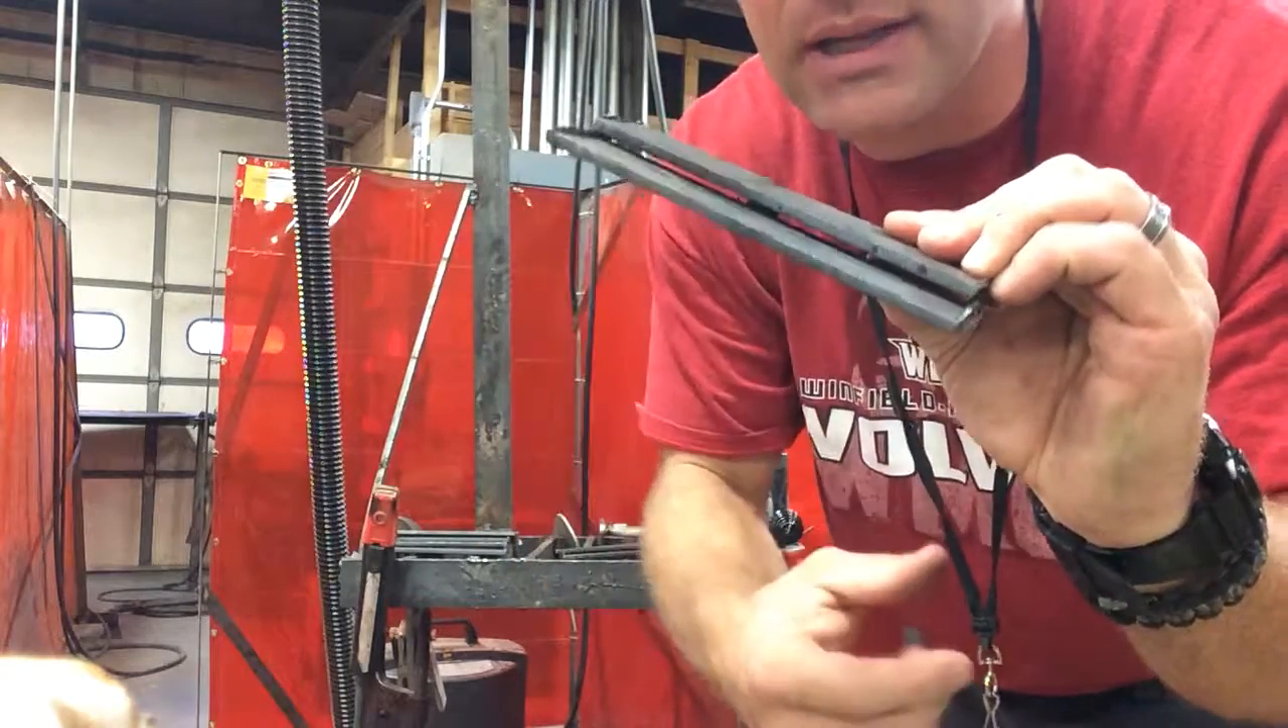So you can see how there's a little gap in there now, and that's not going to produce a good fillet weld.